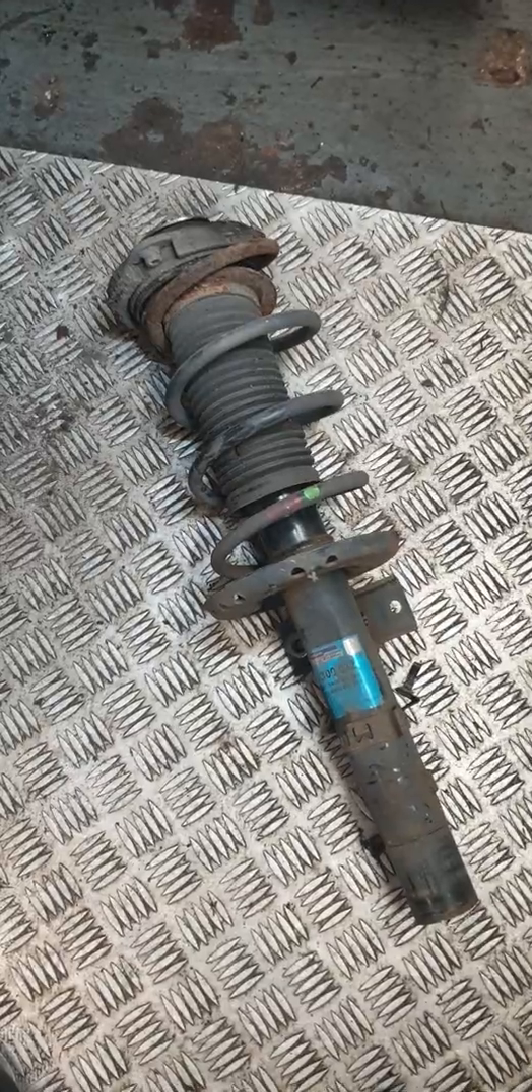Okay so now you can see the strut out of the vehicle and what we're going to do just keep an eye for the next video is we're going to remove this spring and replace it of the McPherson strut.